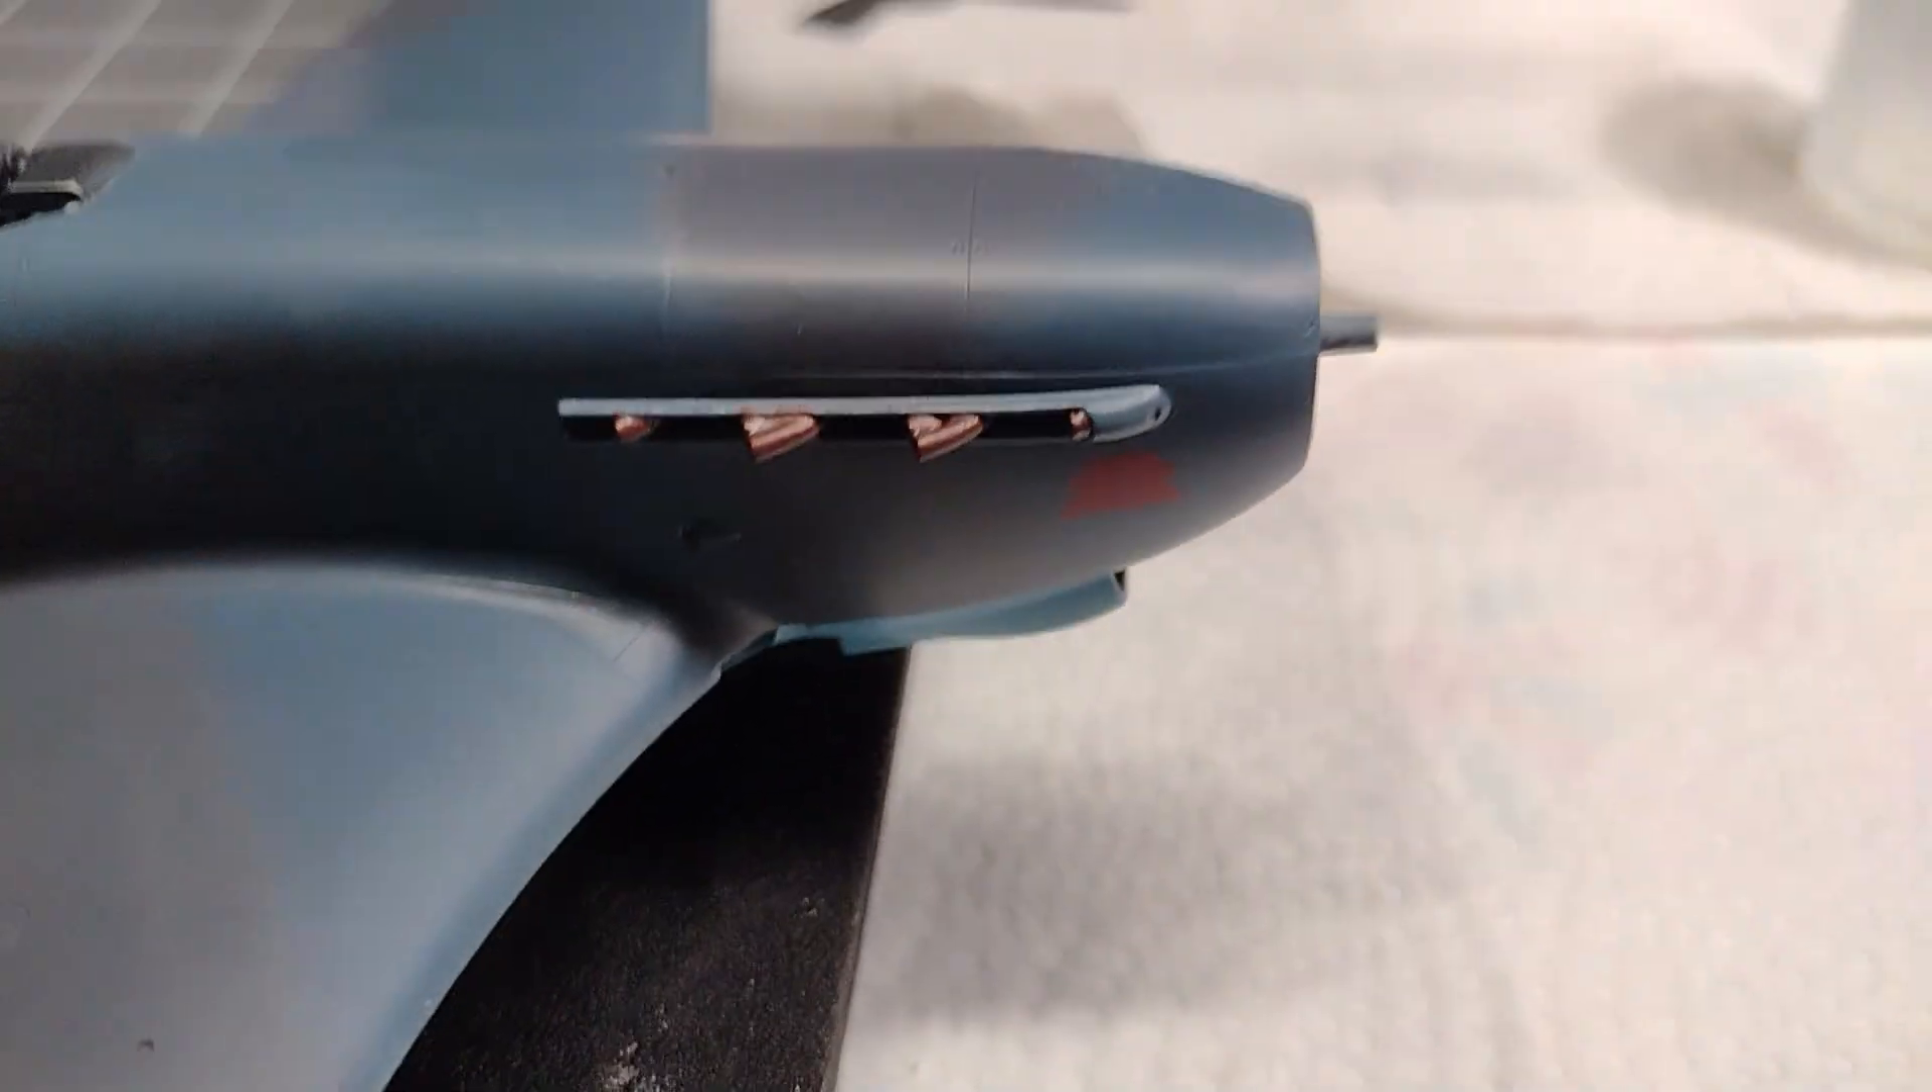I have the exhaust put on there and painted.